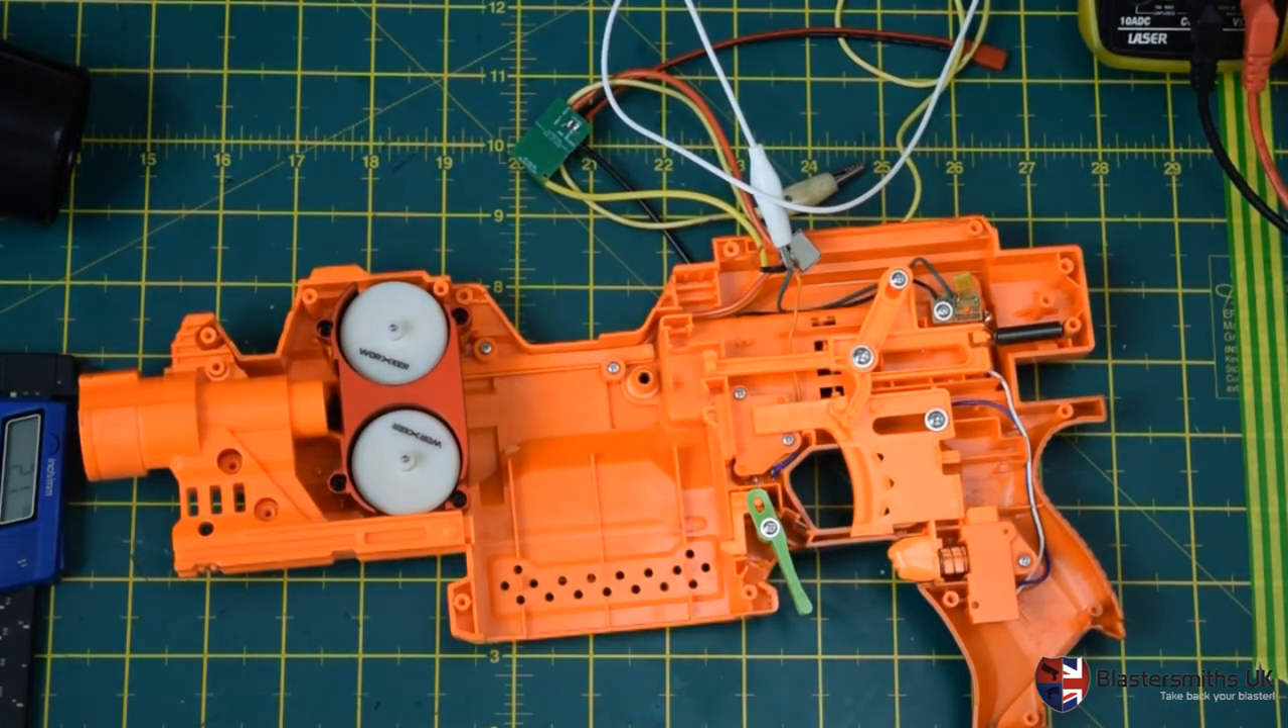So that is your flywheel cage fitted to your blaster.